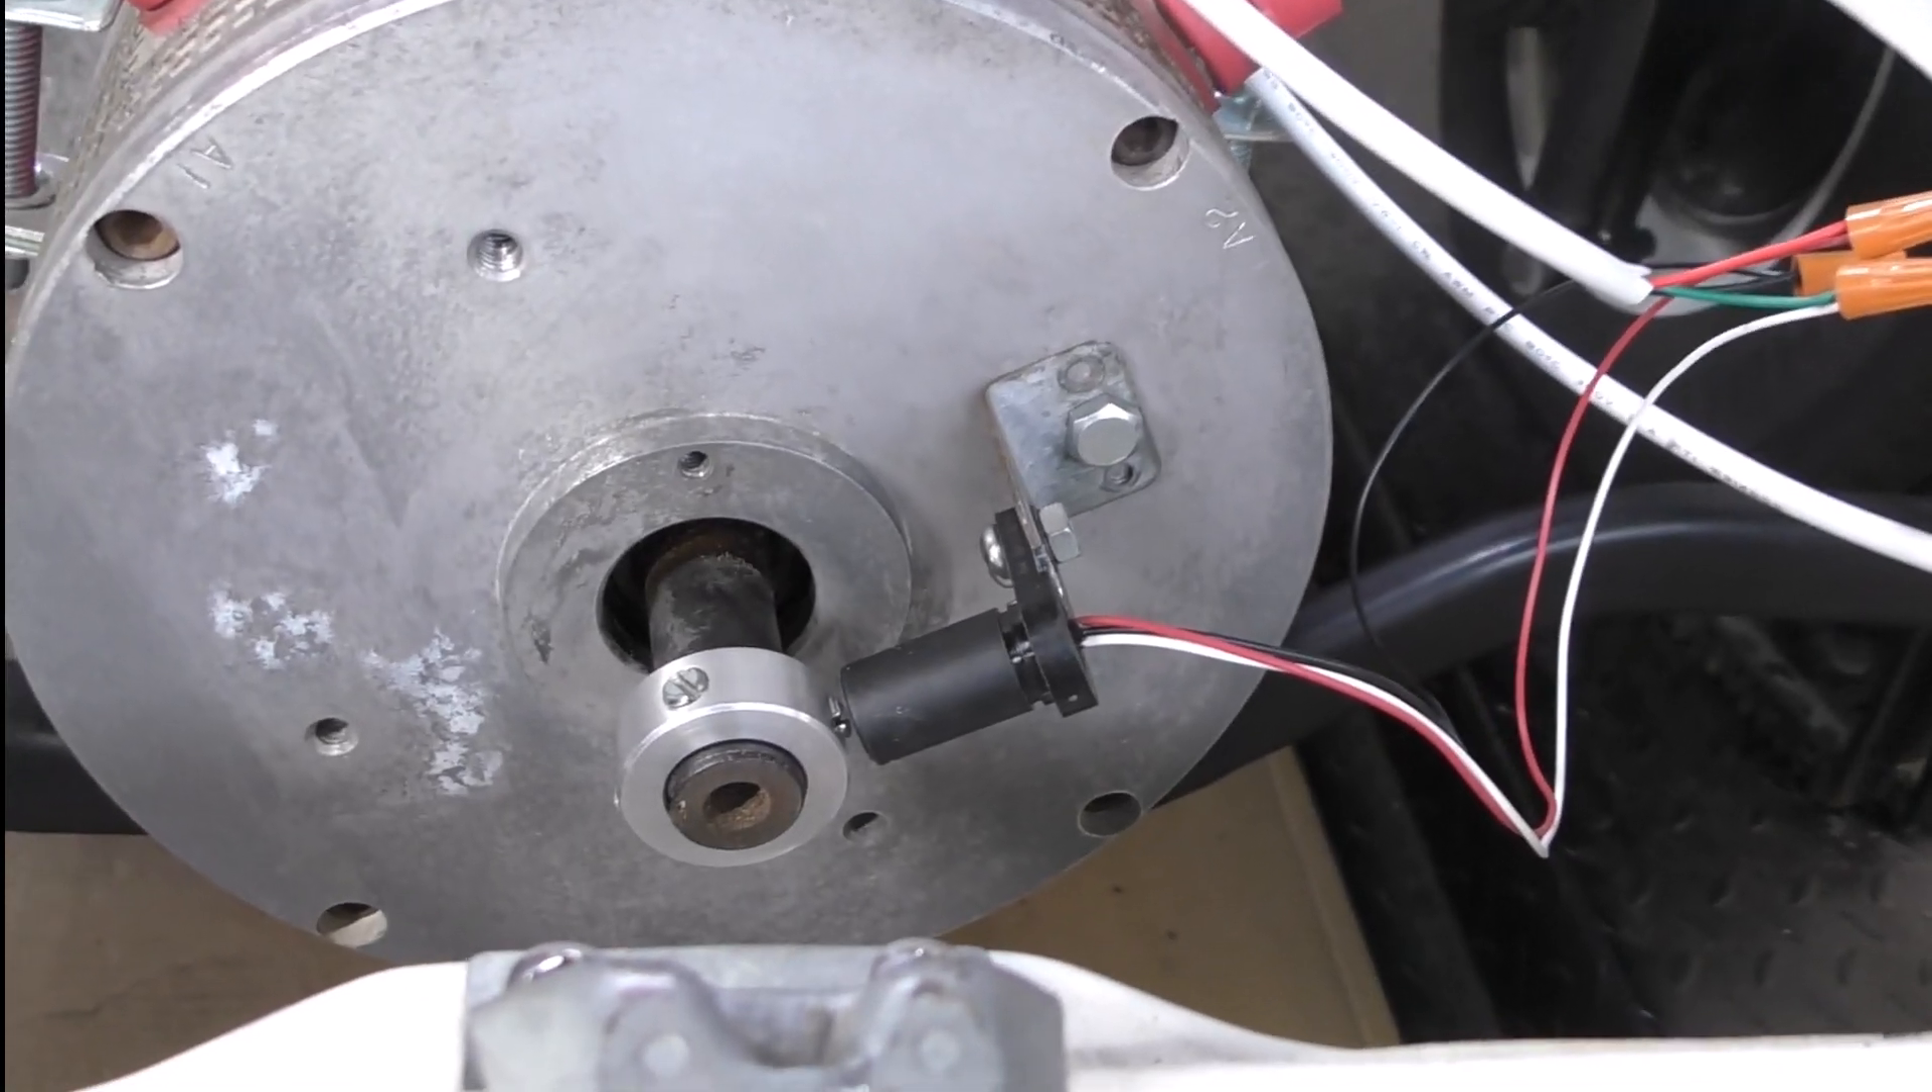I've mounted the sensor here I was able to find this small bracket here that I could mount to one of these threaded inserts on the motor face.